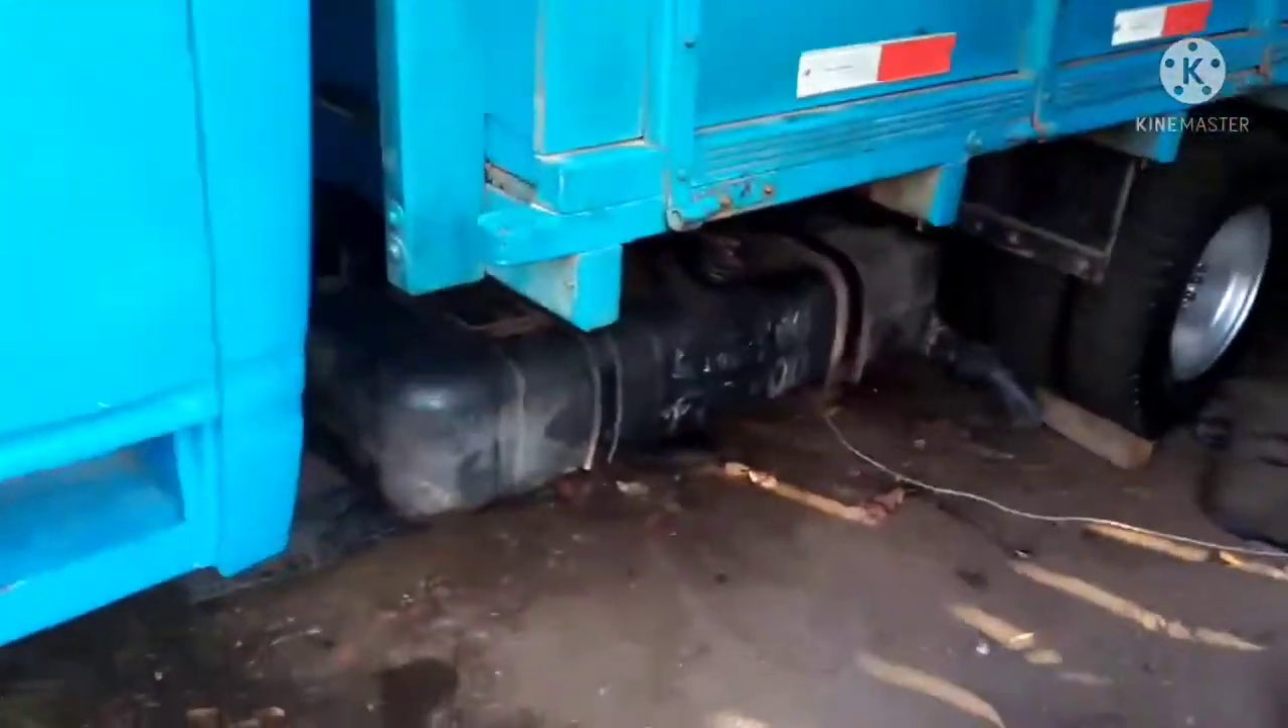Nós já colocamos o tanque no lugar Olha como é que ficou.